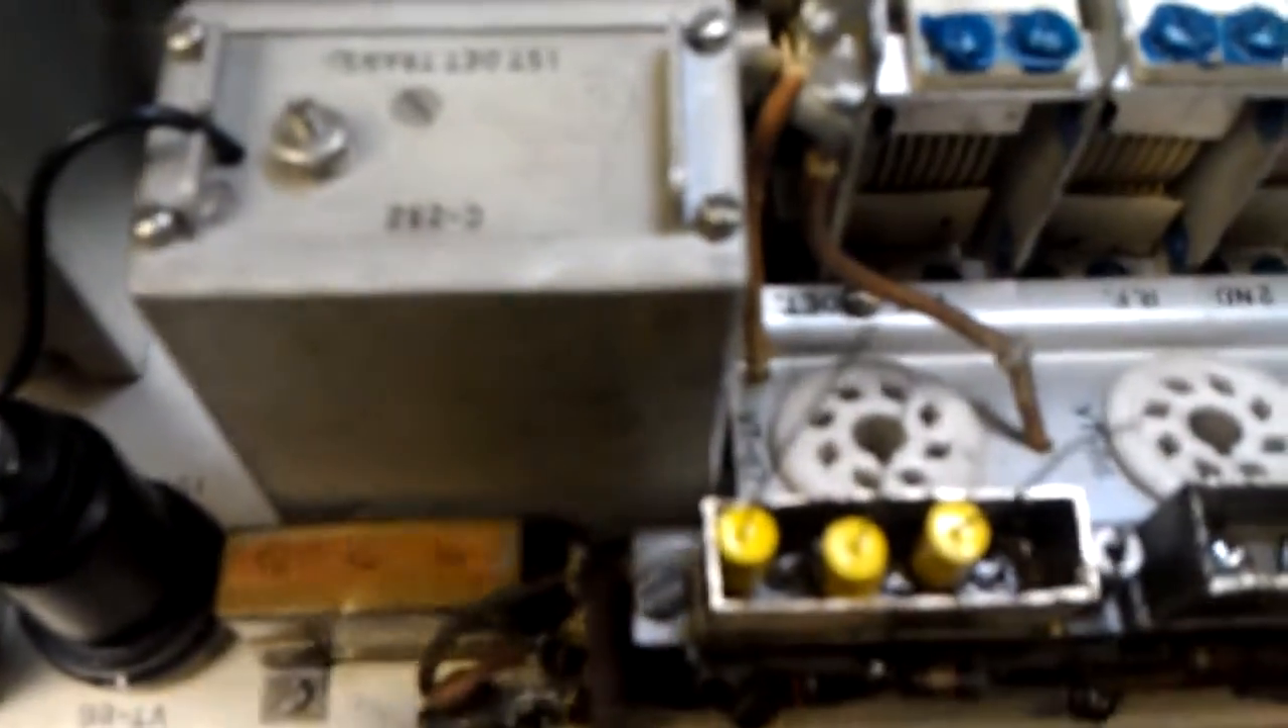Well, we've got our three capacitors in.